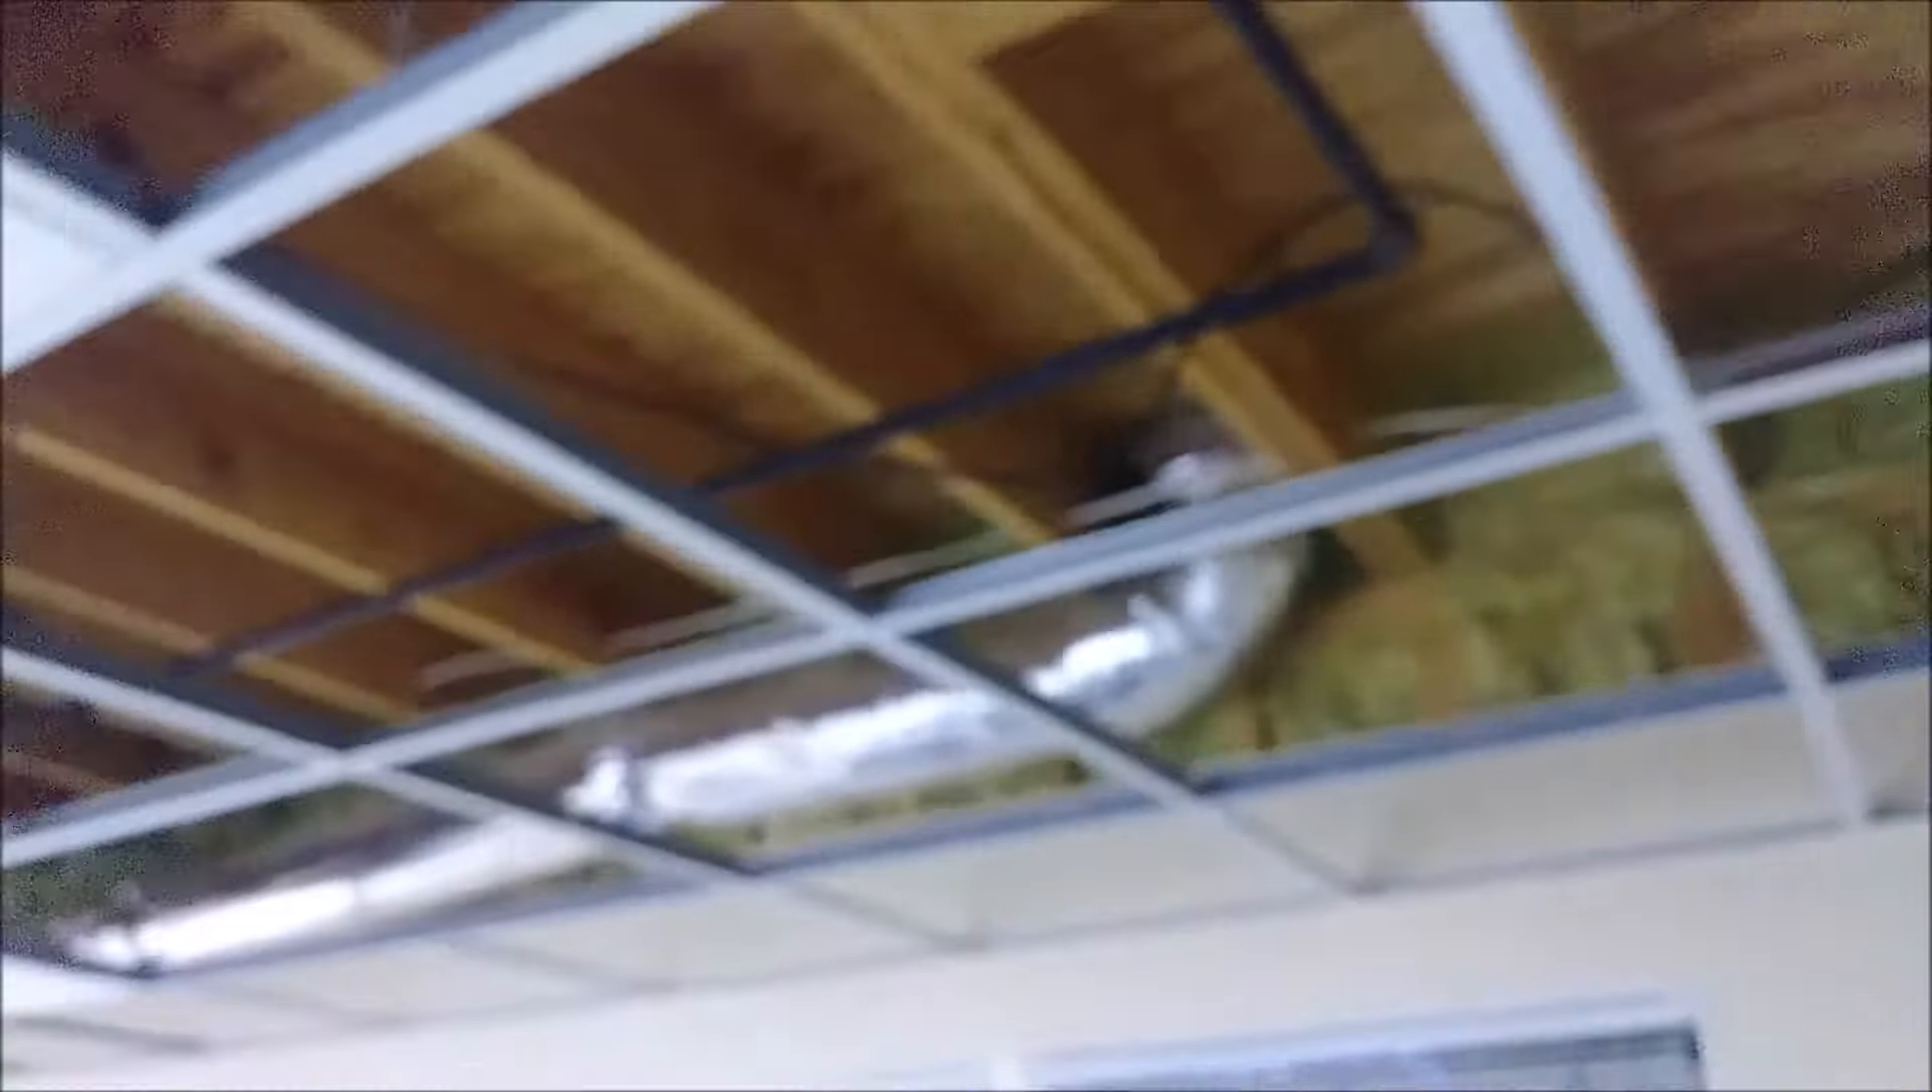Okay so all the grid really in this room is already installed.